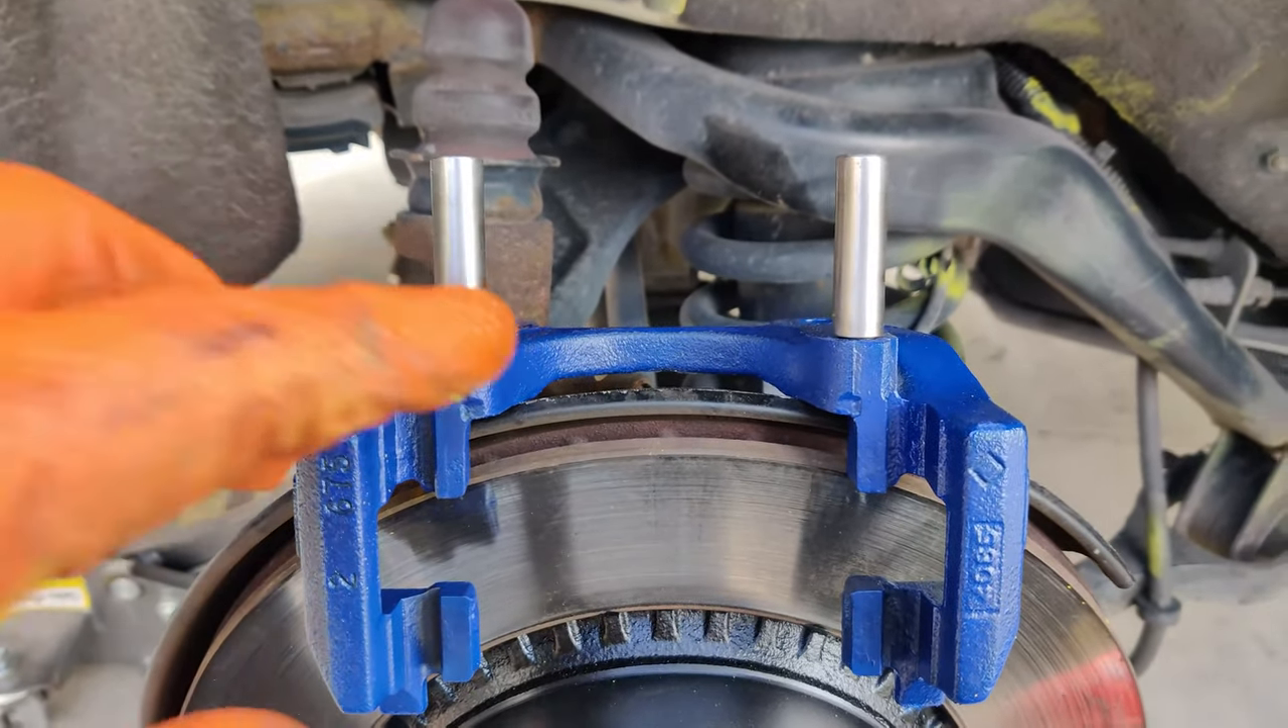Alright, so there's my holder. You can see that I've got the sliders put in it.